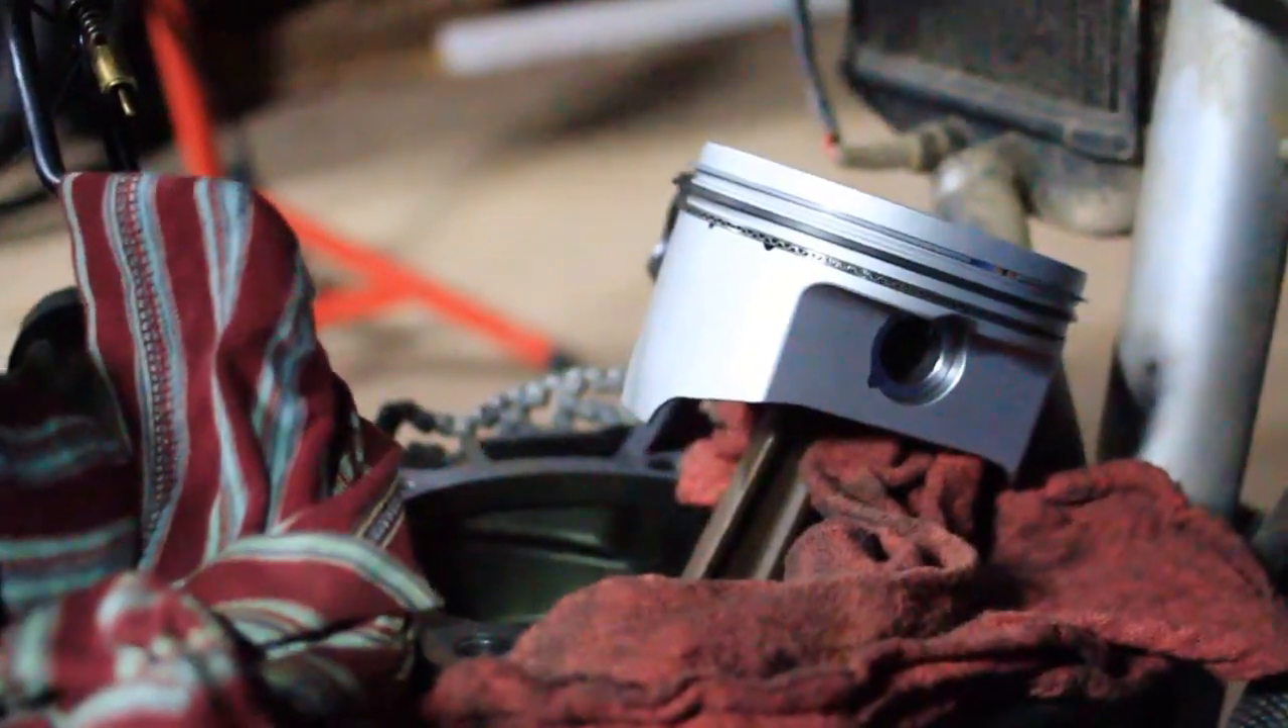There is my piston just installed it.